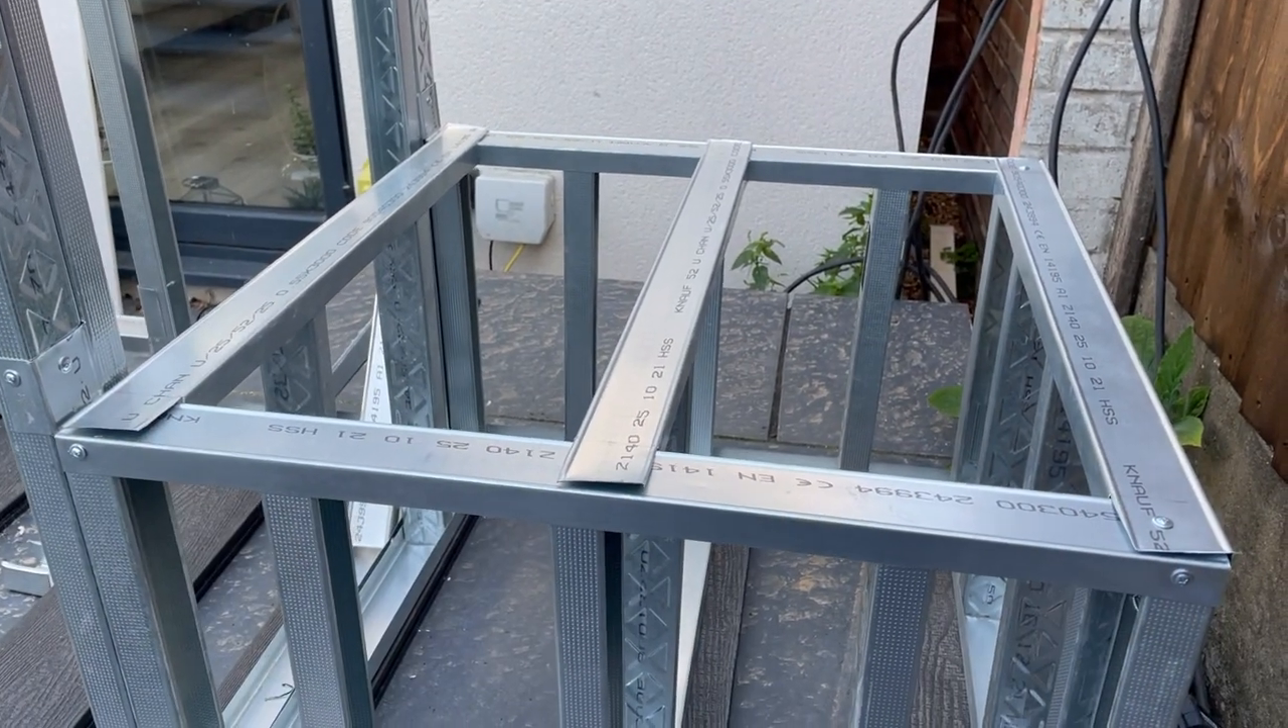So, that's the charcoal barbecue support made up. I've got a couple more supports to put in that way.